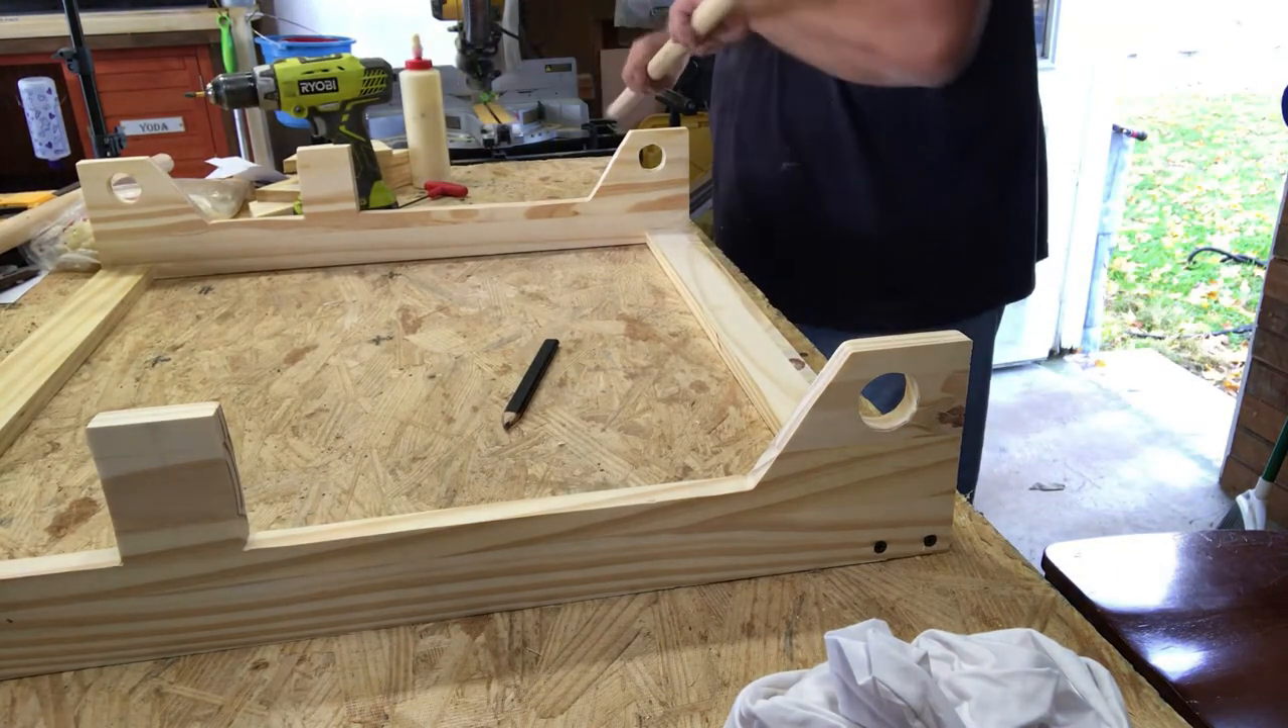The sides are attached. Now we're starting to look like something.